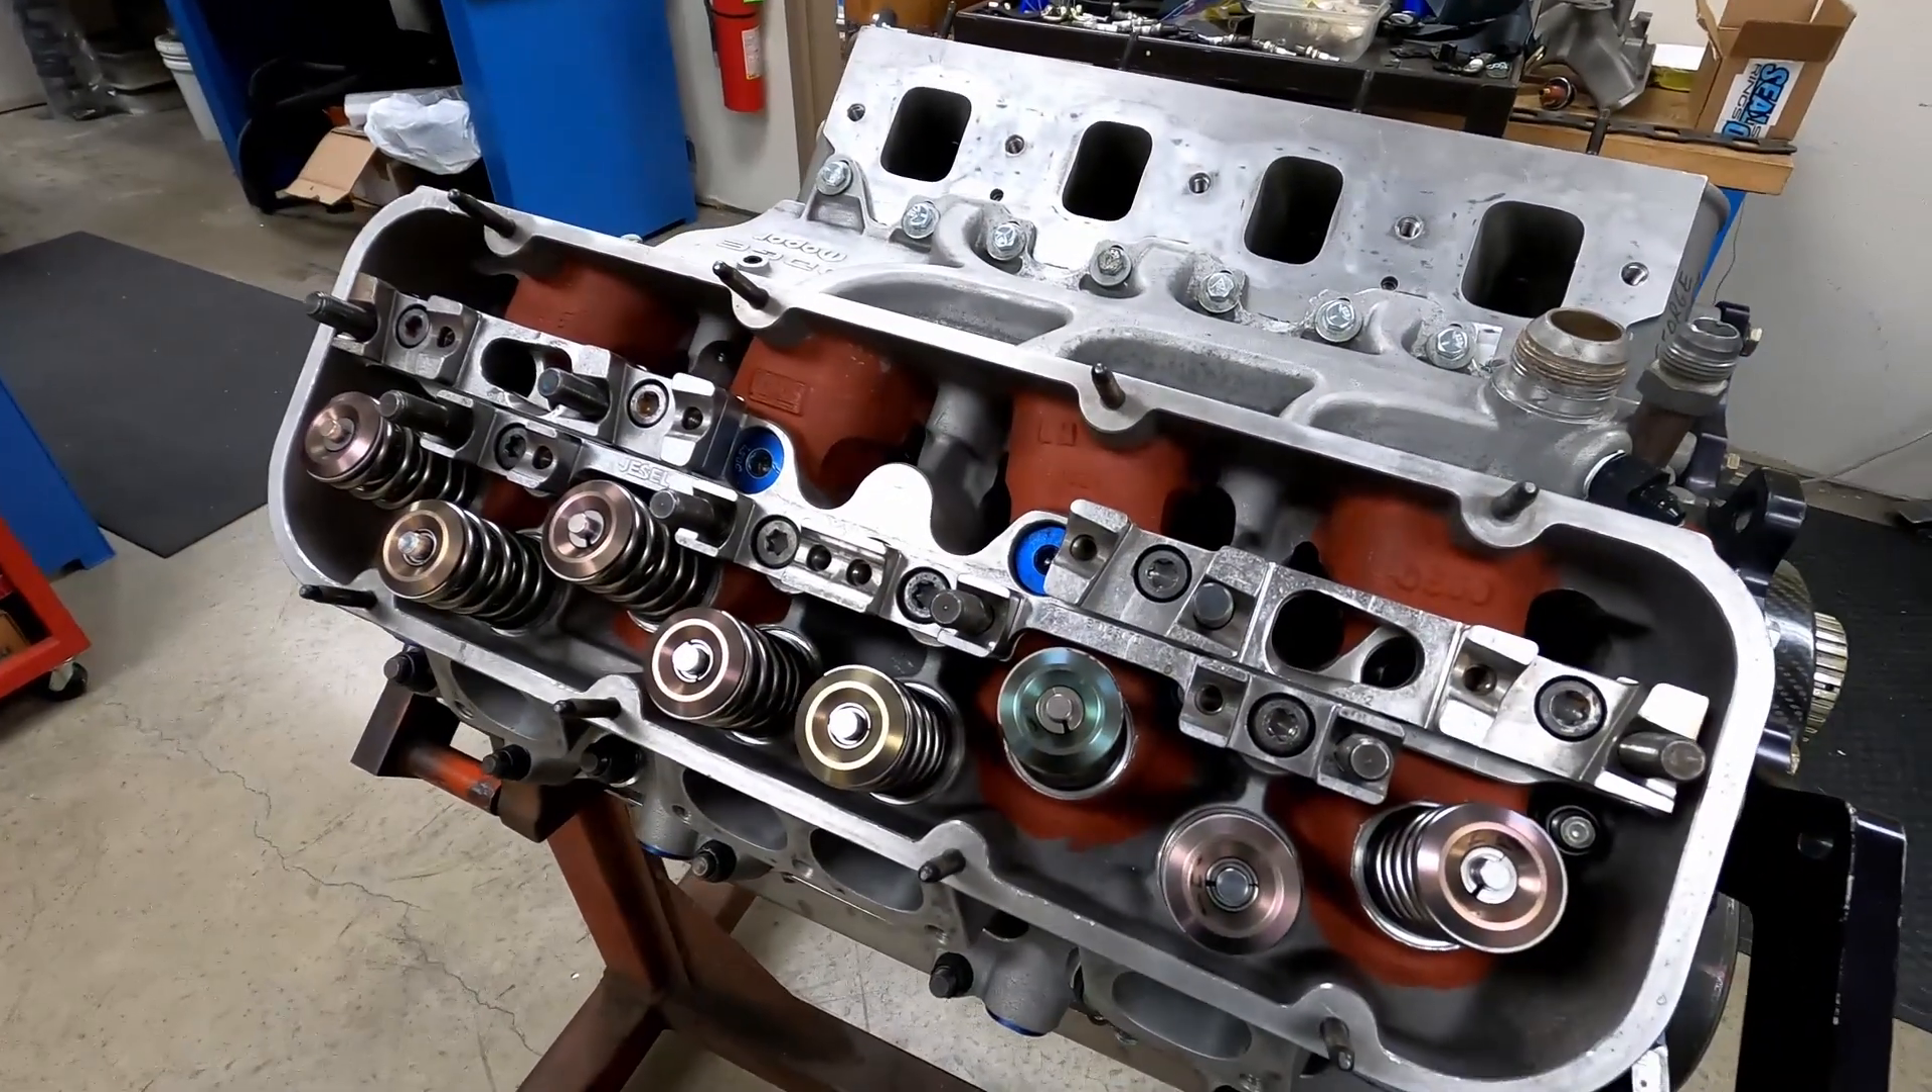So now that the heads are on i've got the rocker stands bolted down and torqued.